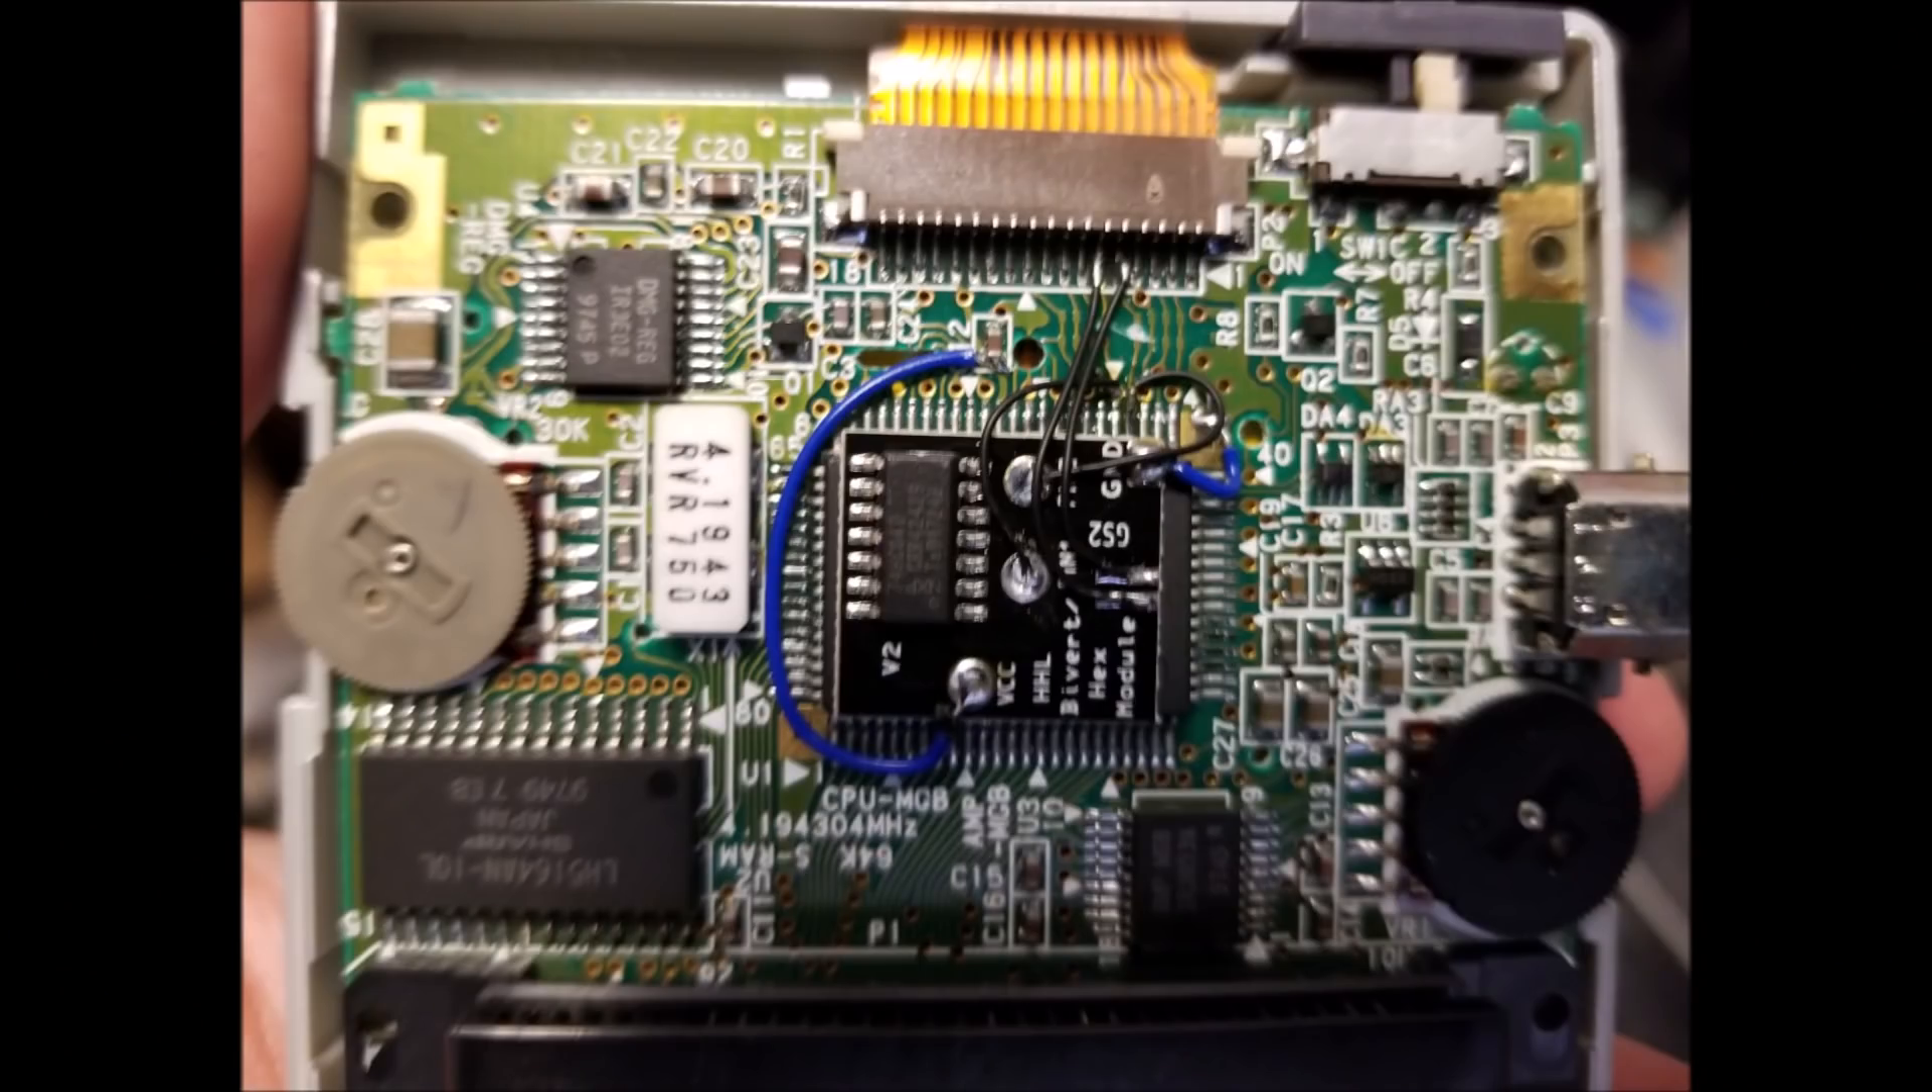So now we have all the wires soldered here.